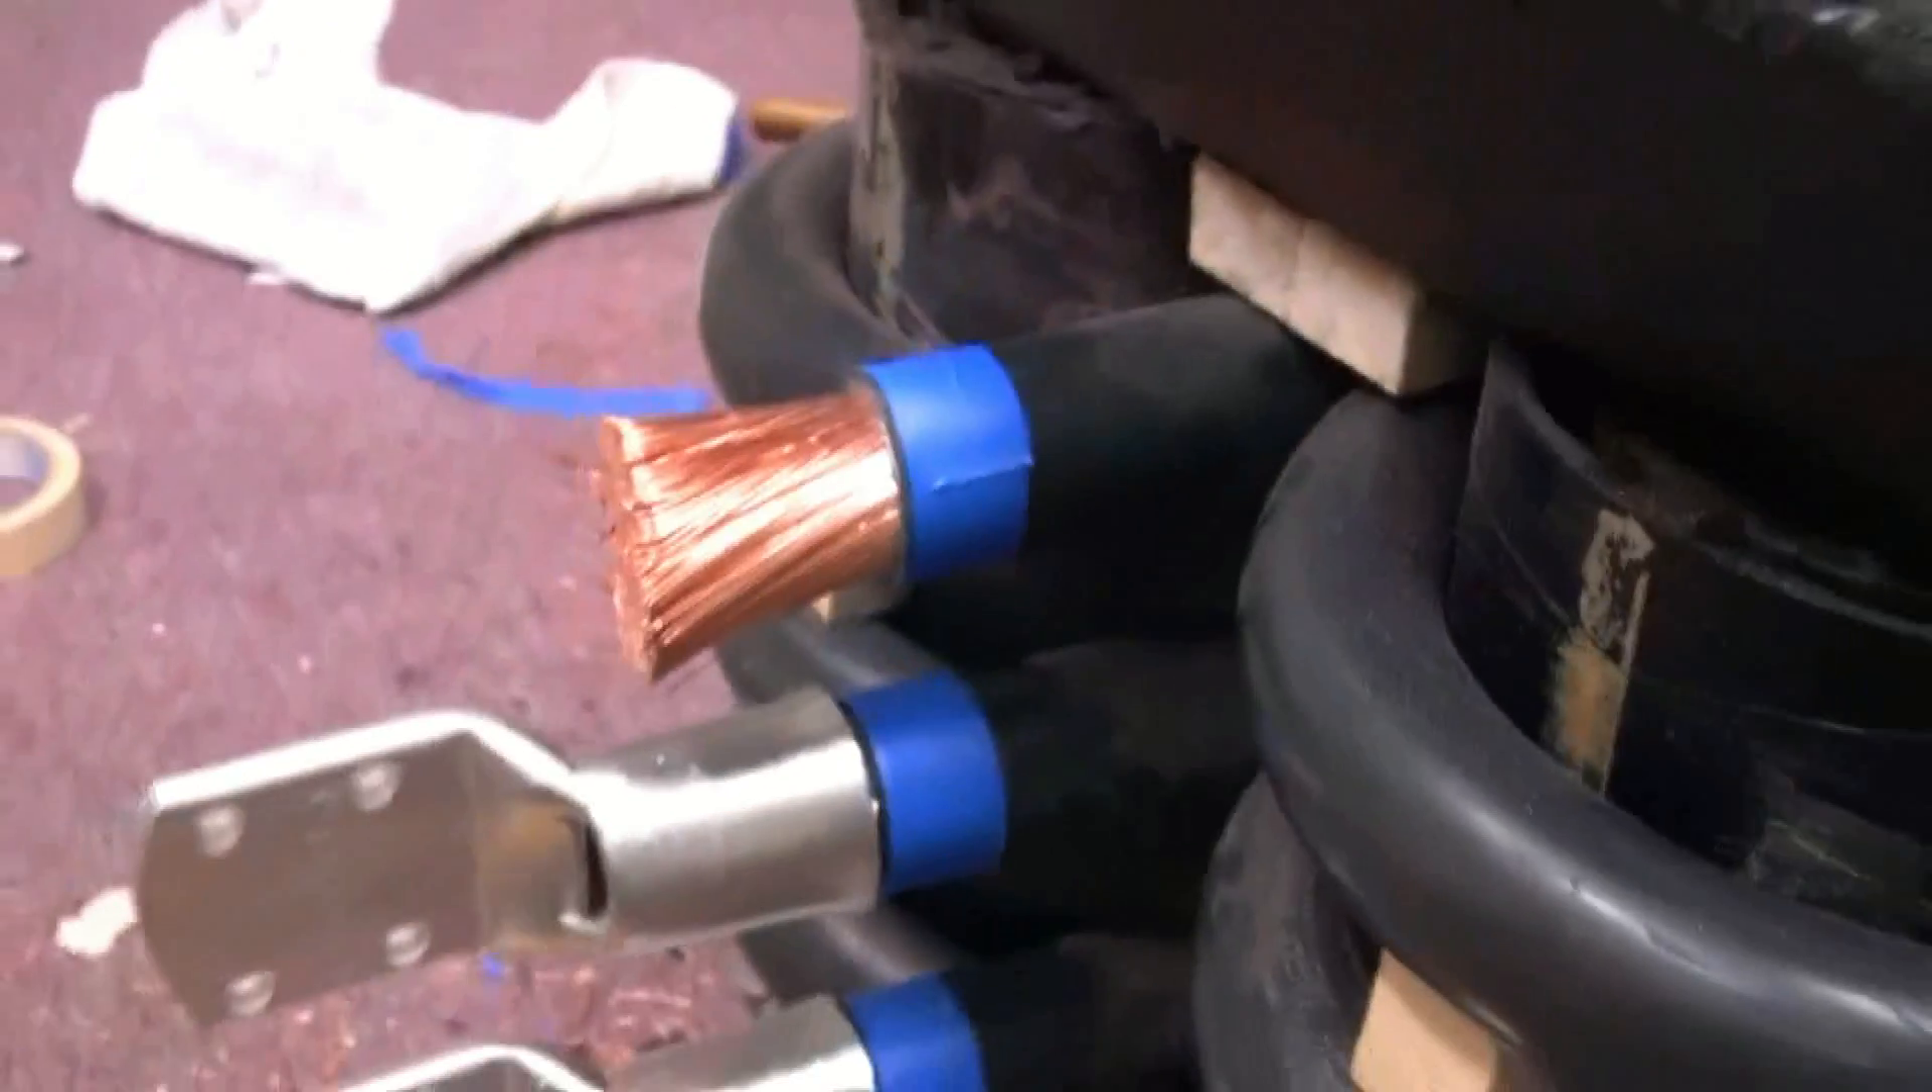It's the last chance to see this 400mm cable, before I get the last of the tags on it.